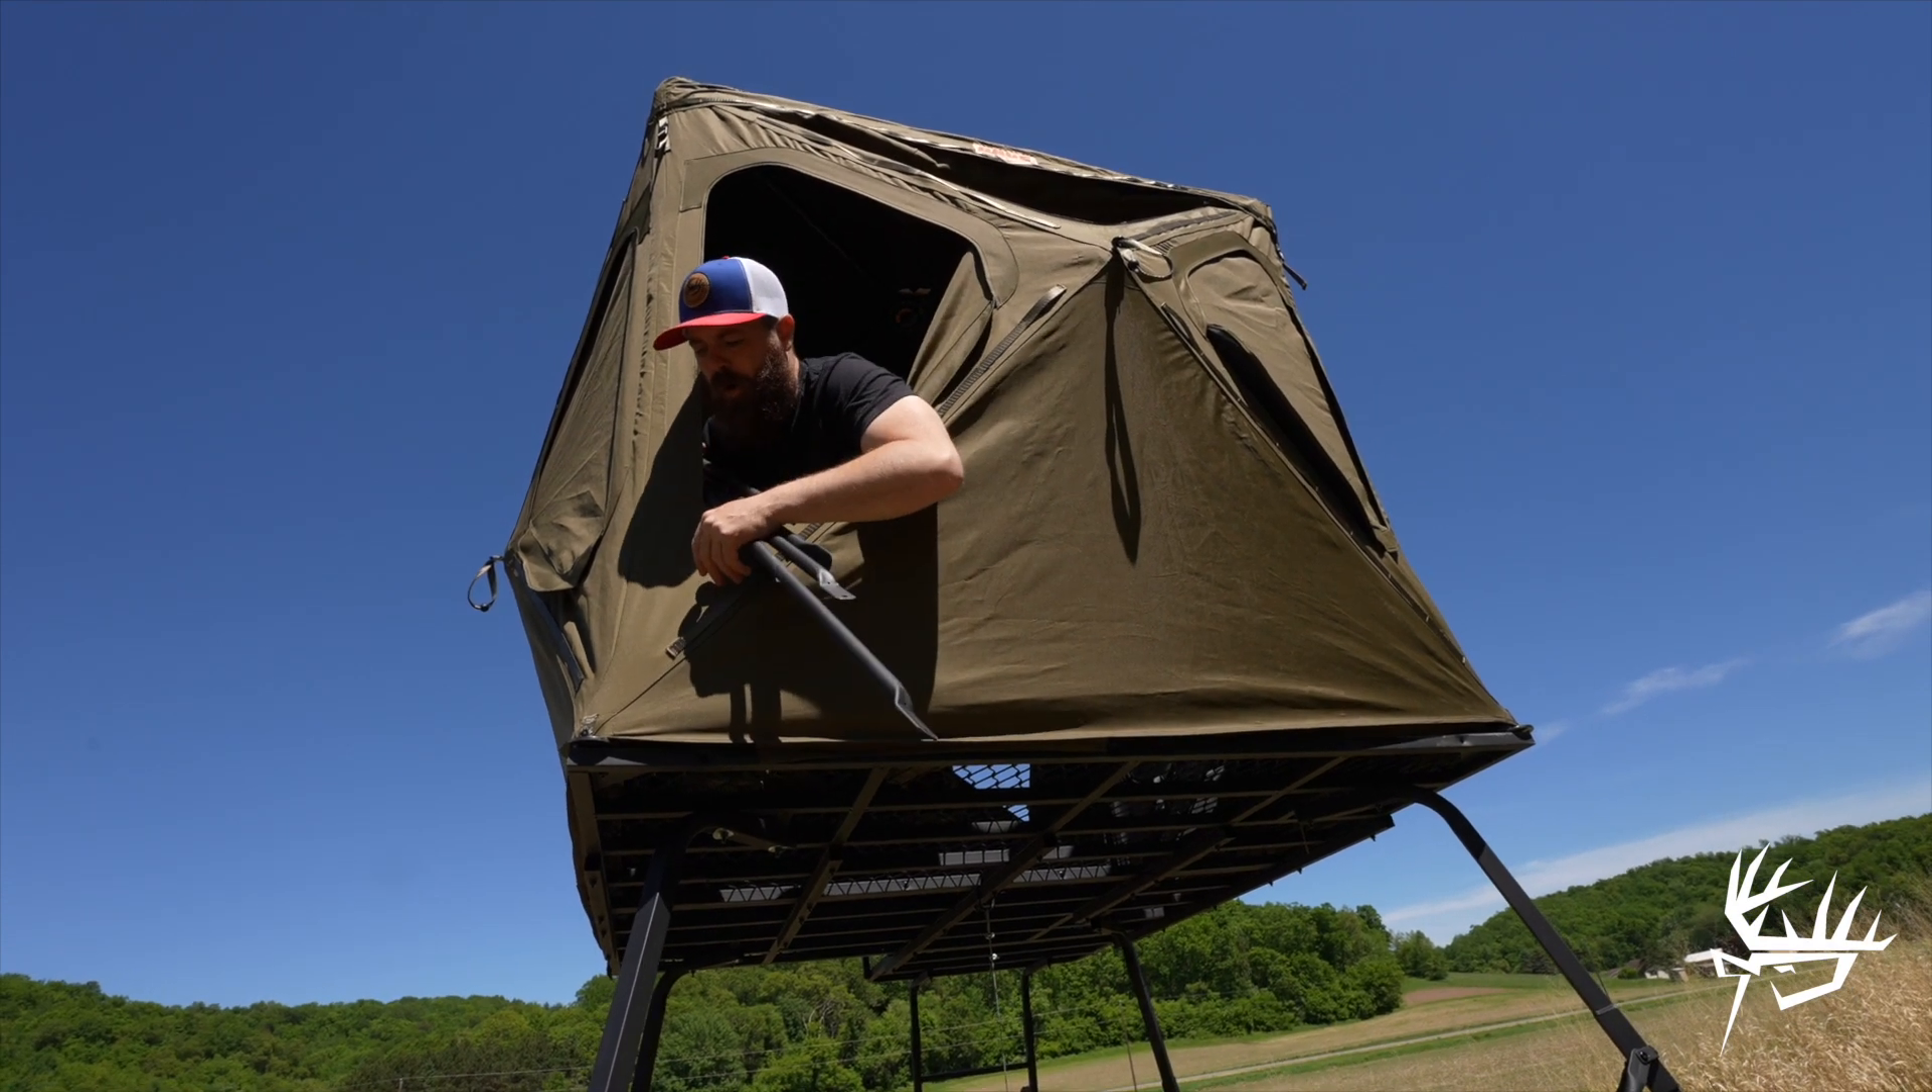All right, so we got the blind up on the platform, and we went around to all four corners.